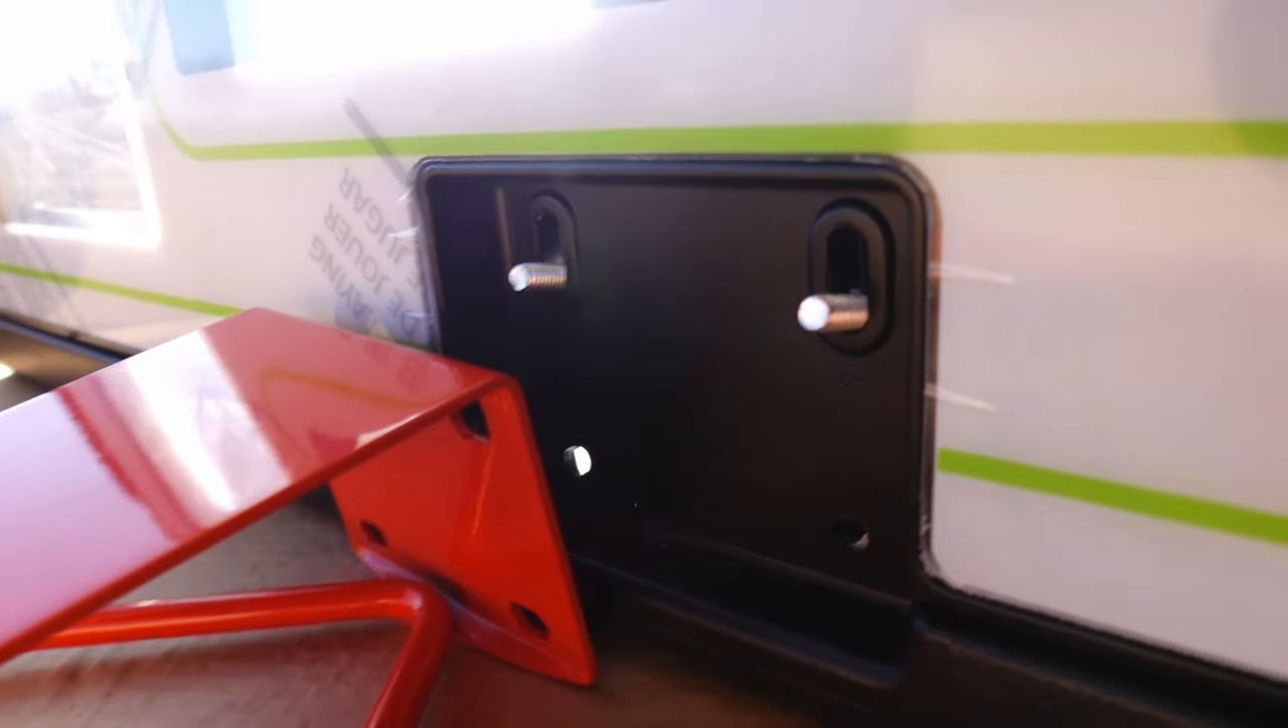On this side, you can see those two U -bolts sticking through.